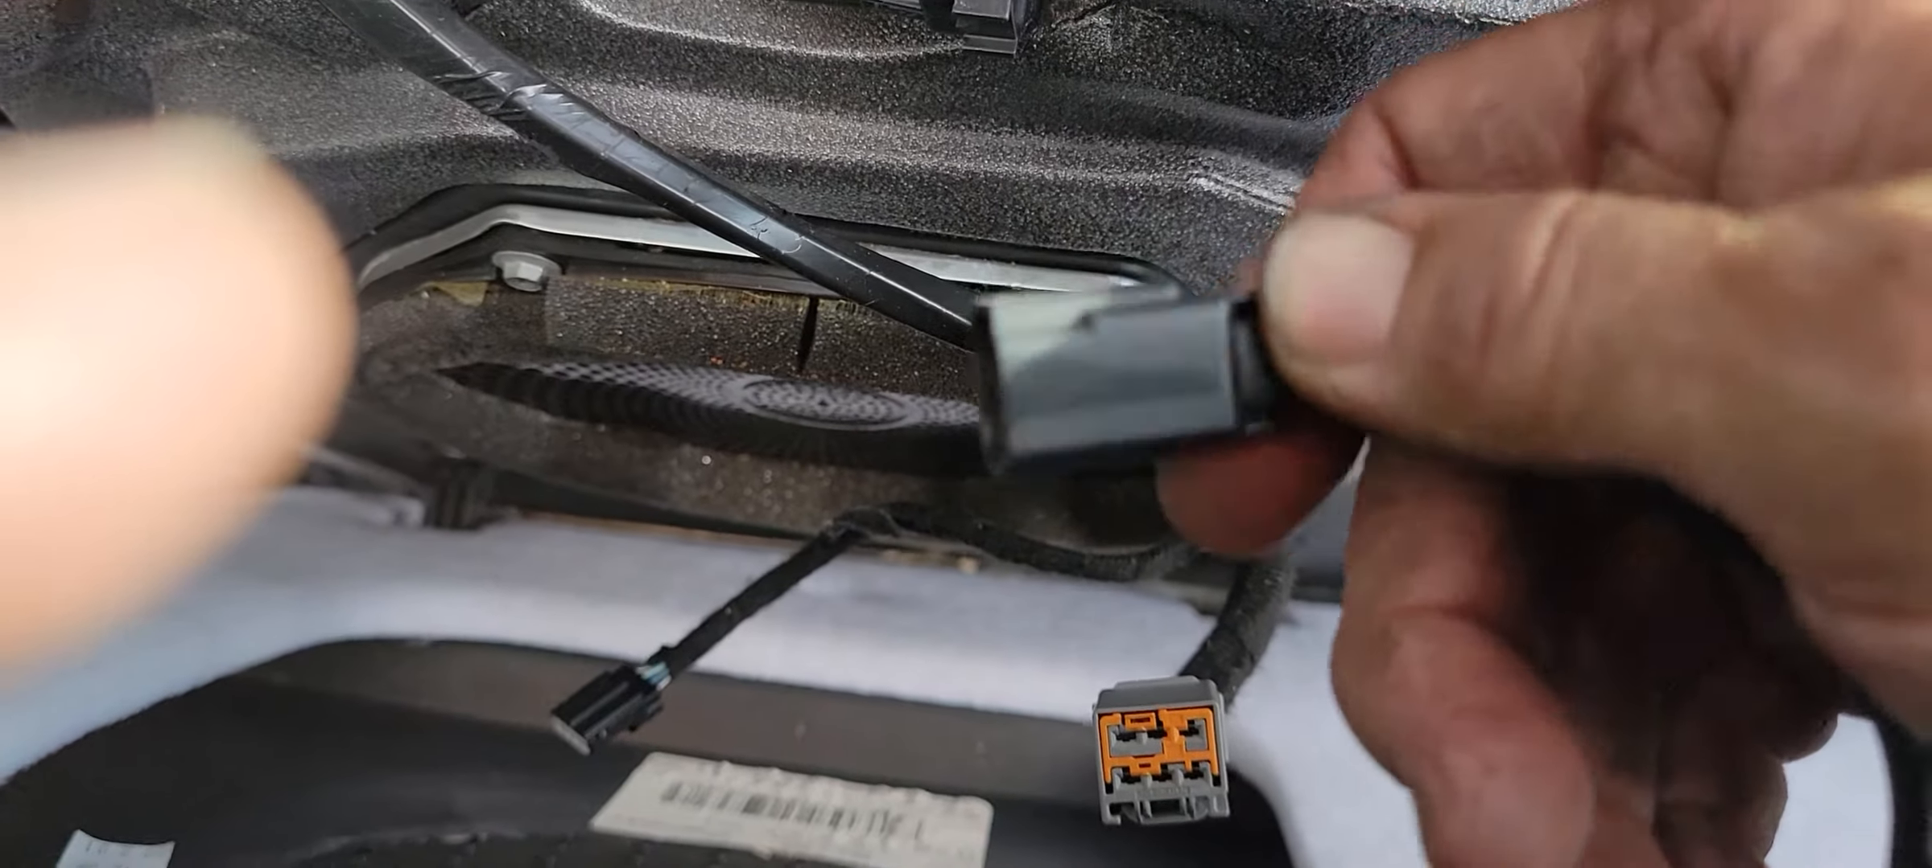Now, I've already disconnected the wires, but I just wanted to show what they look like.